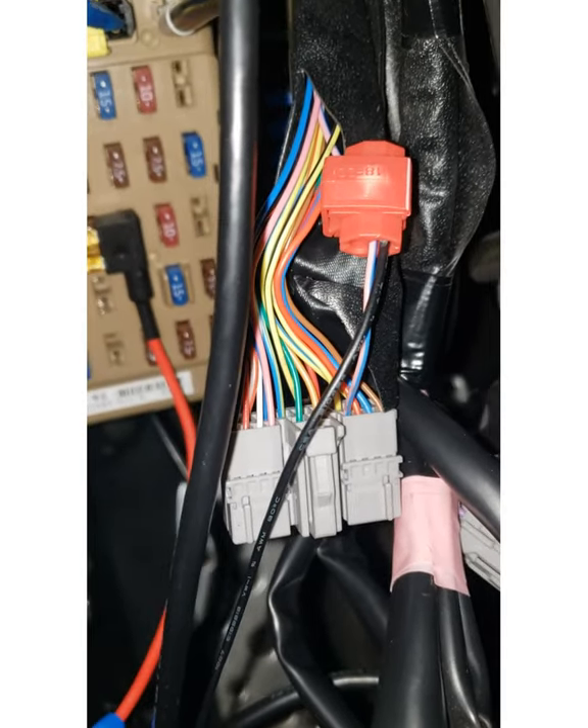So guys, I got the black wire T tapped into the blue and pink wire.